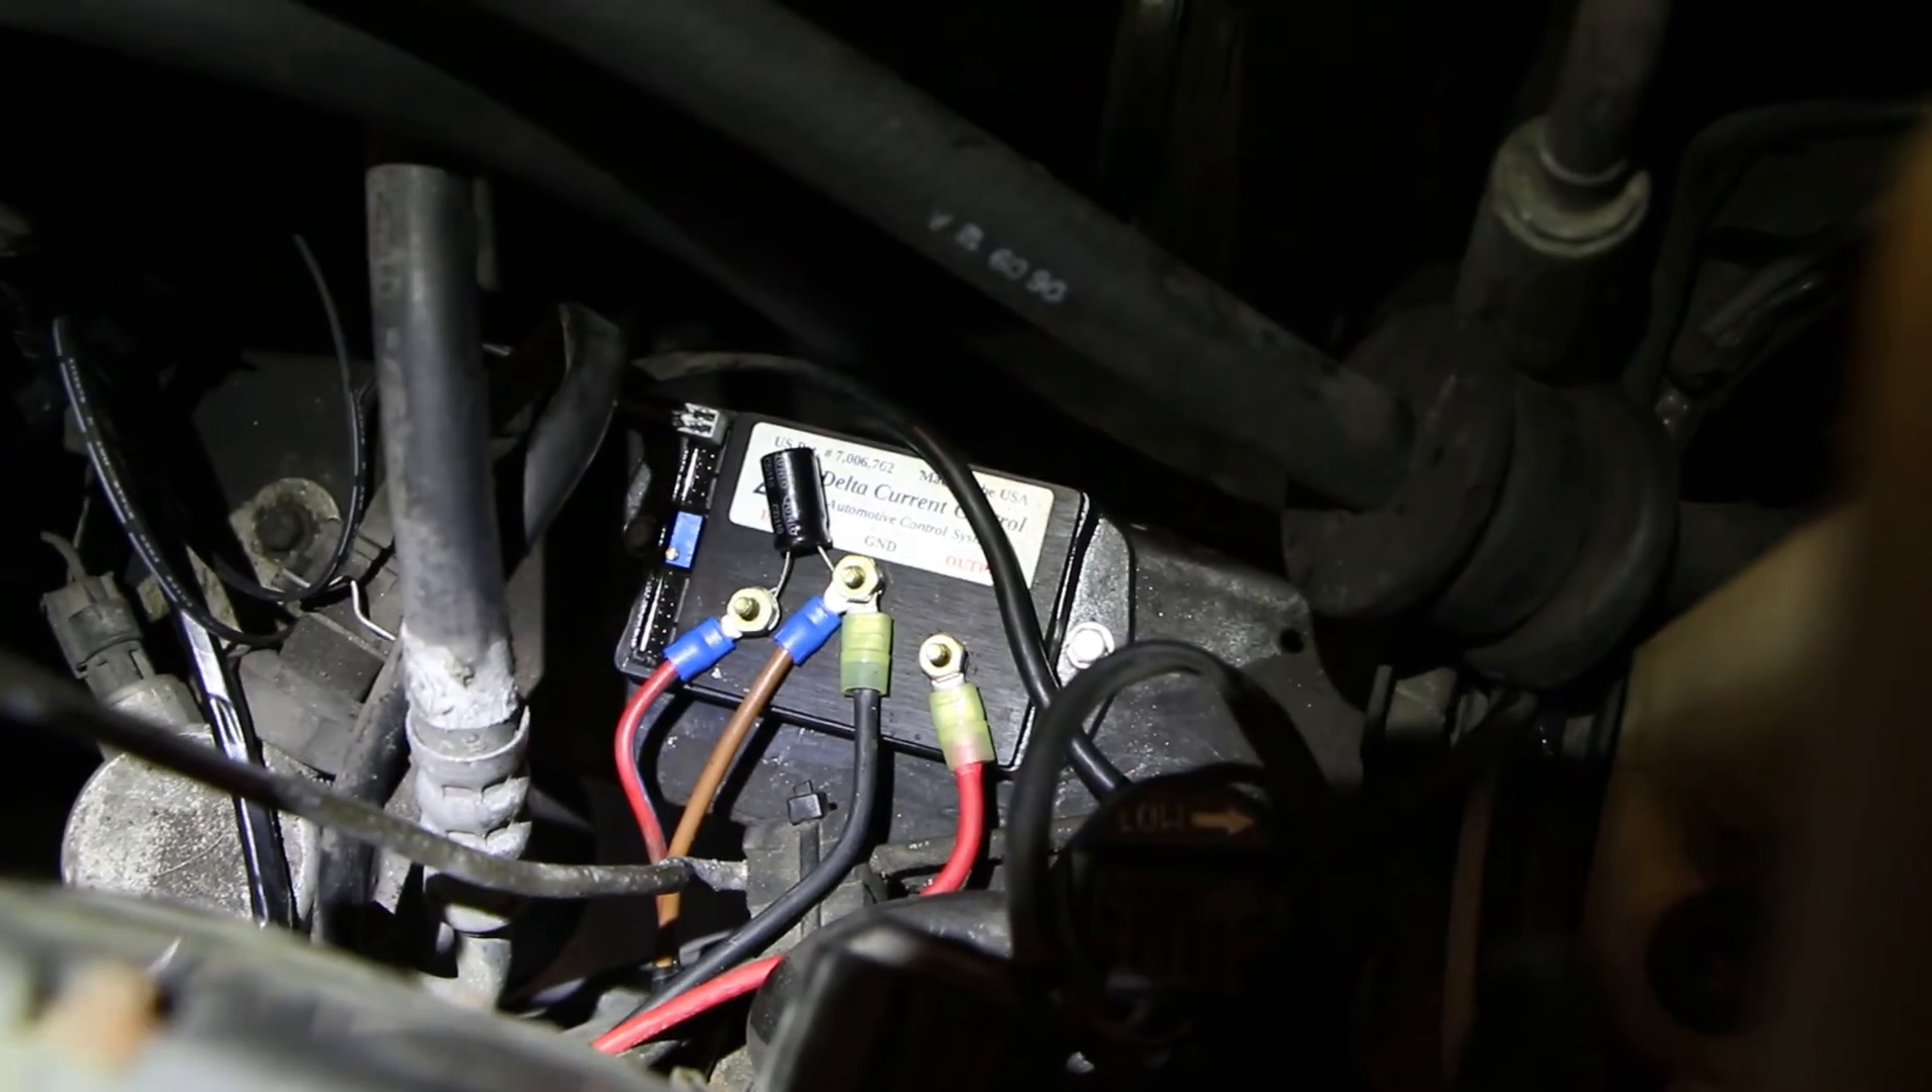So, I've got the controller wired in. As you can see, the middle is the ground.